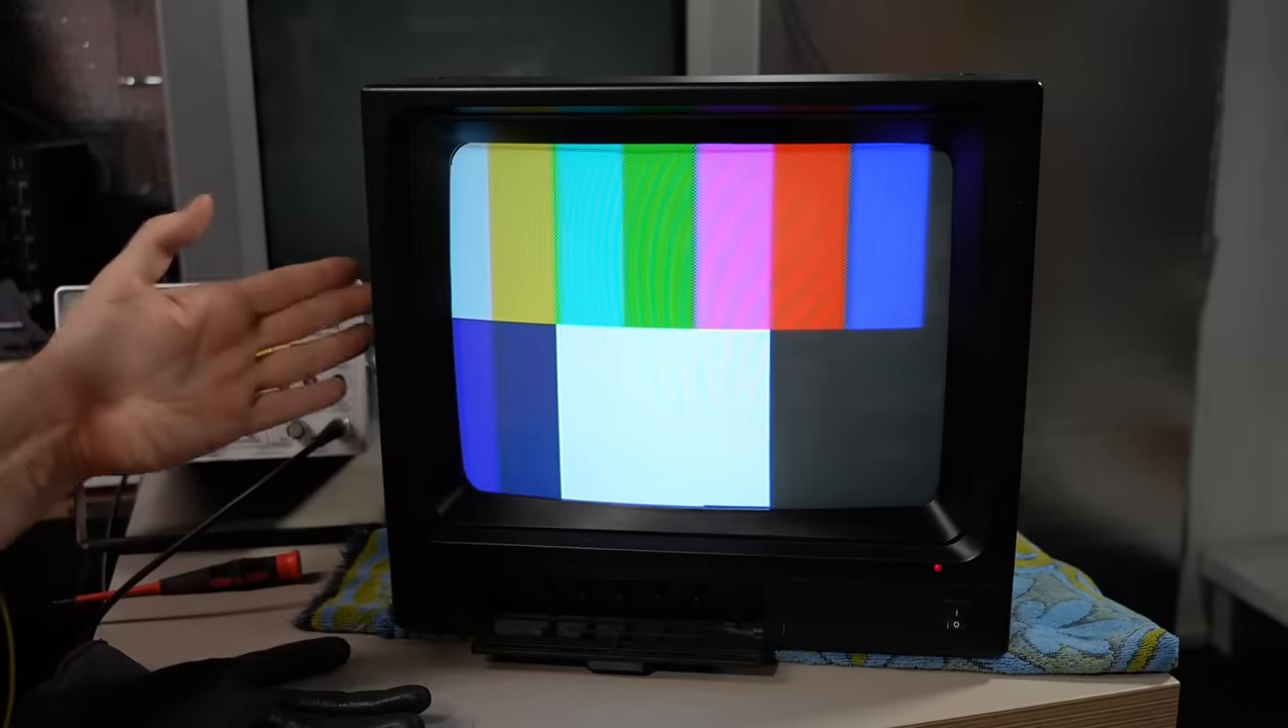The monitor is fully back together.